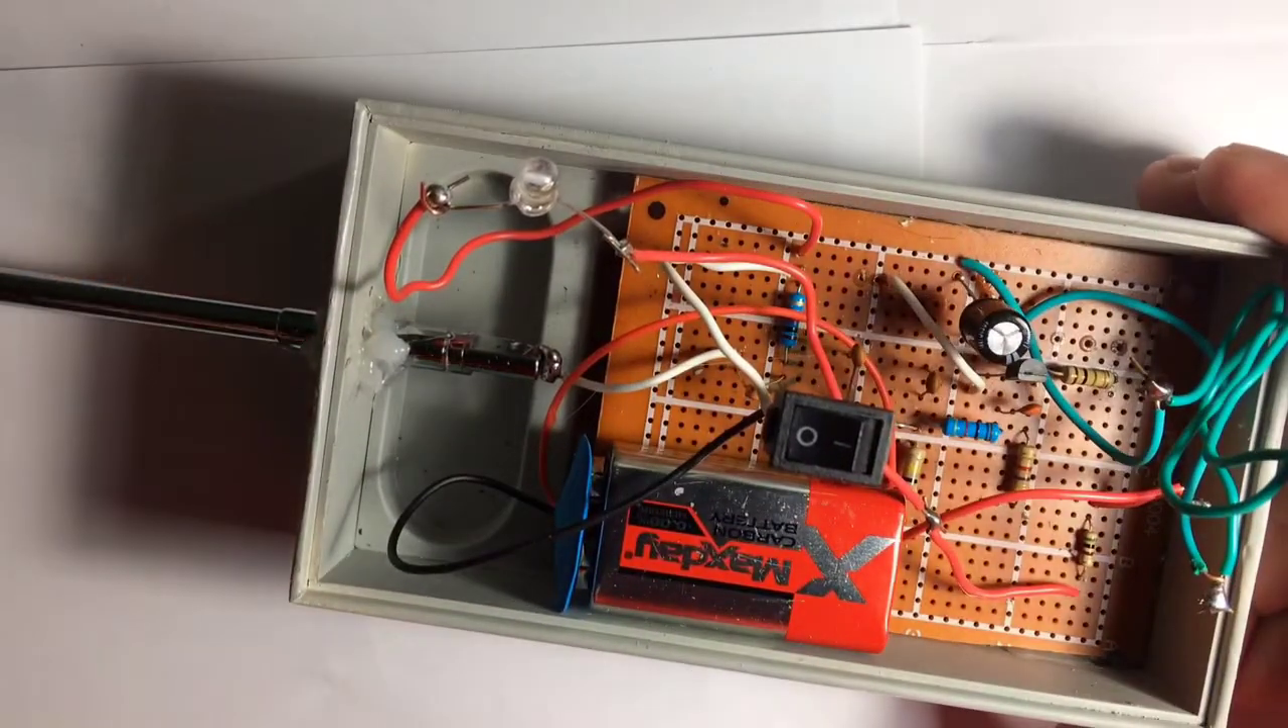And also, I connected the antenna here in front of our container.